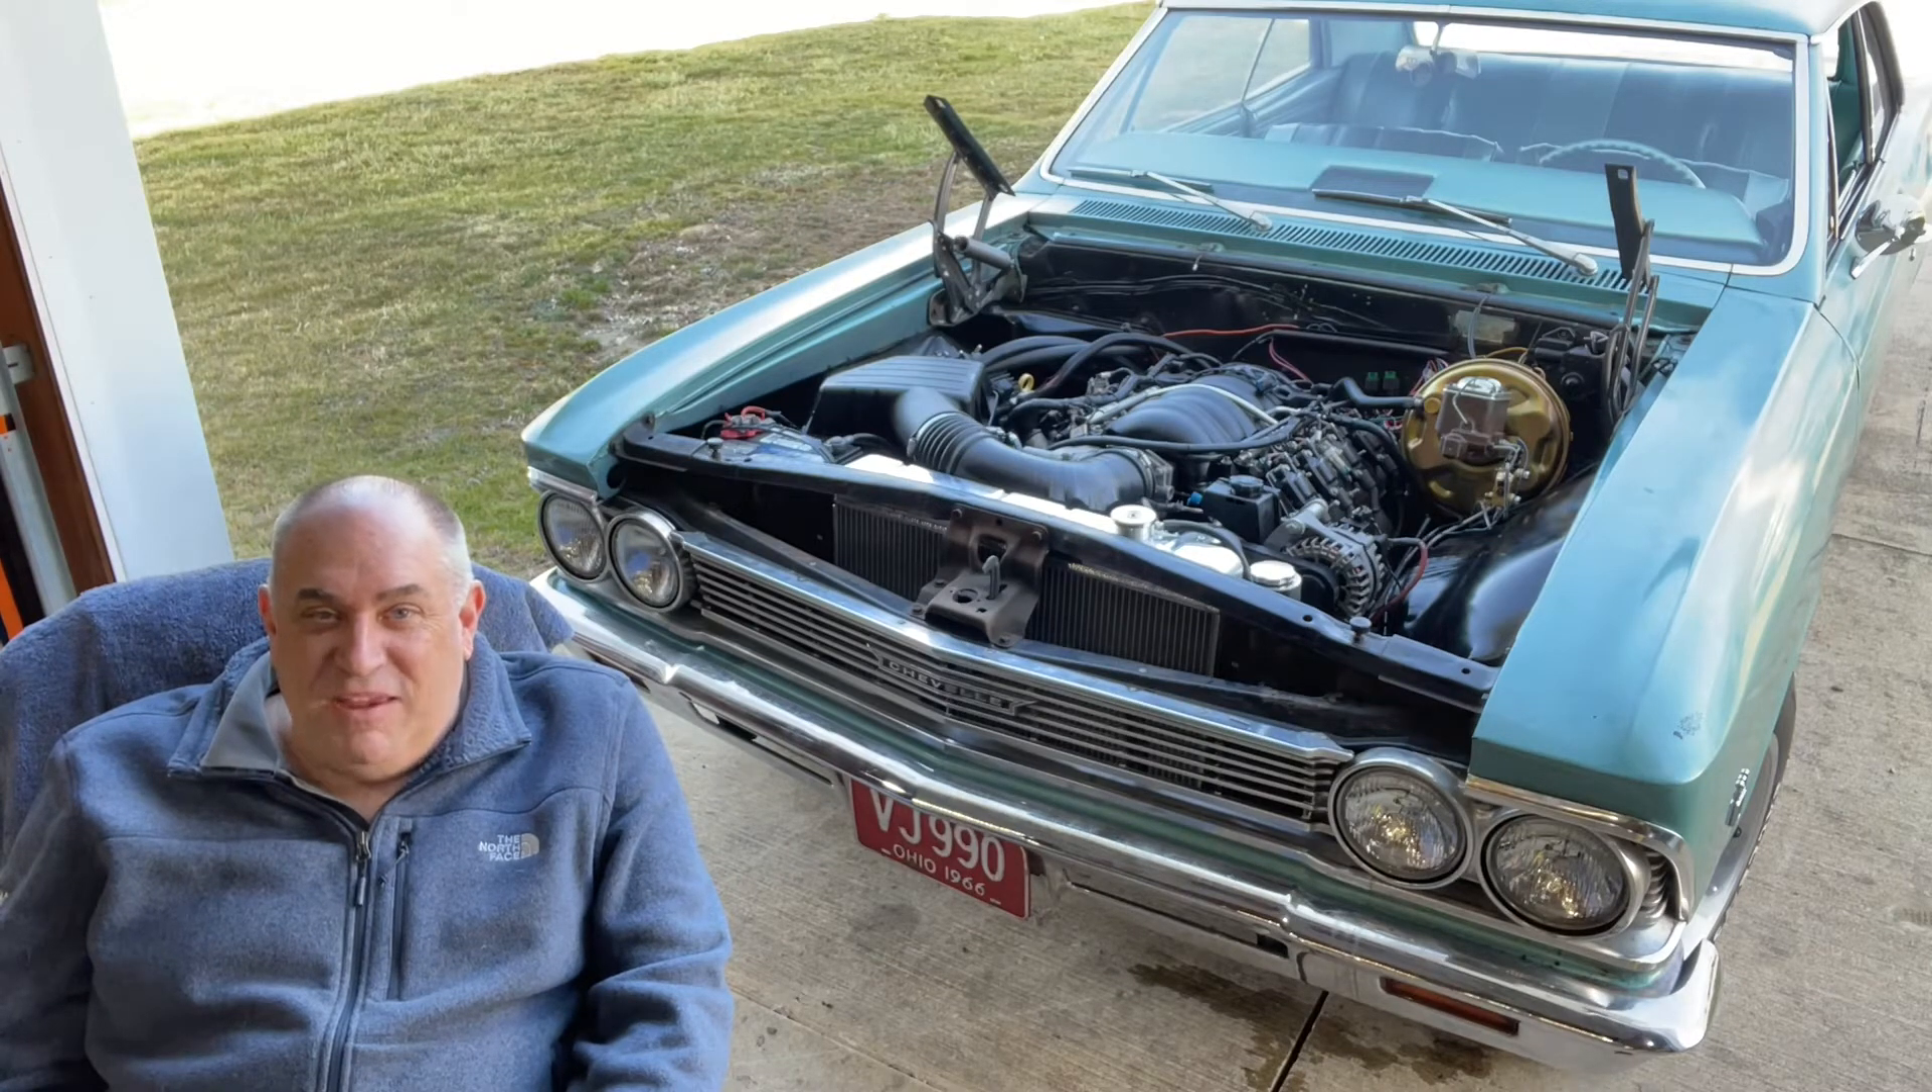I don't have the hood on yet, but we will.